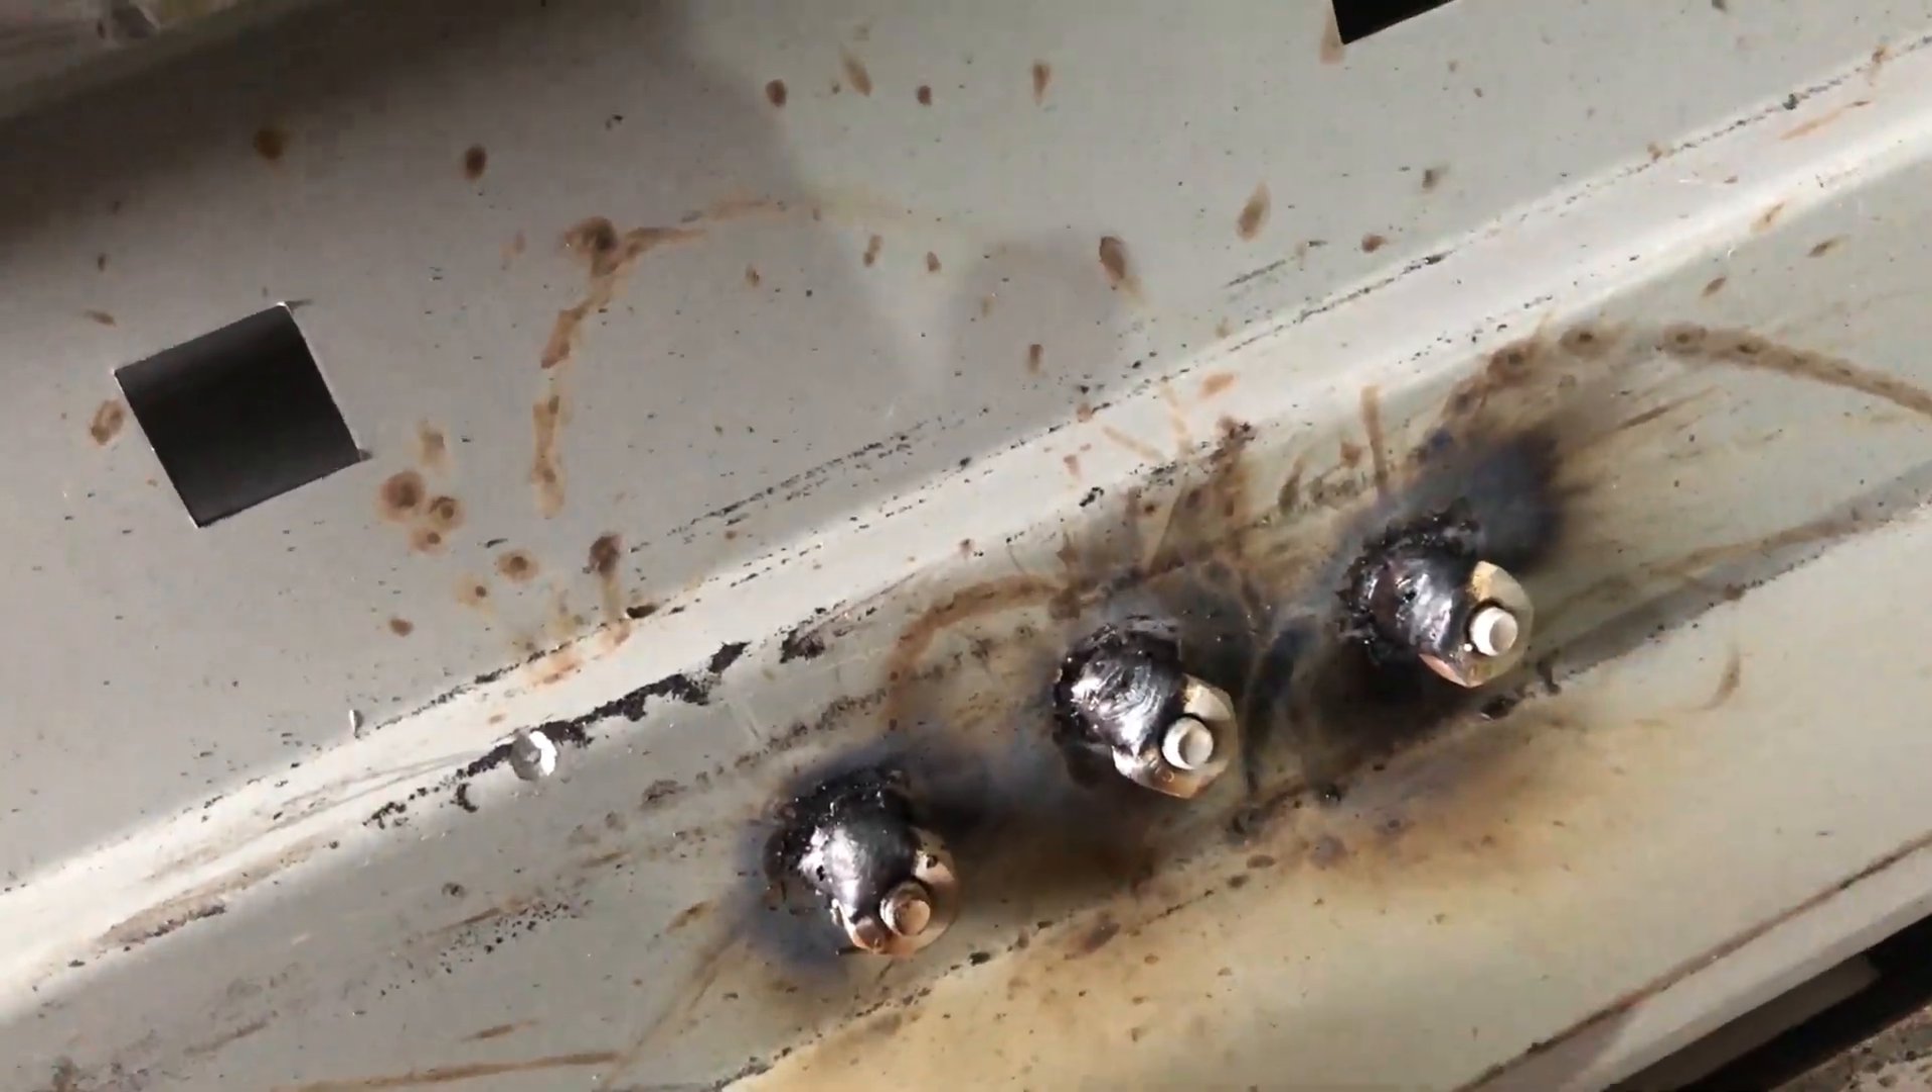यह रही इन नटबोल्ट पर यहां पर वैल्डिंग हो चुकी है।